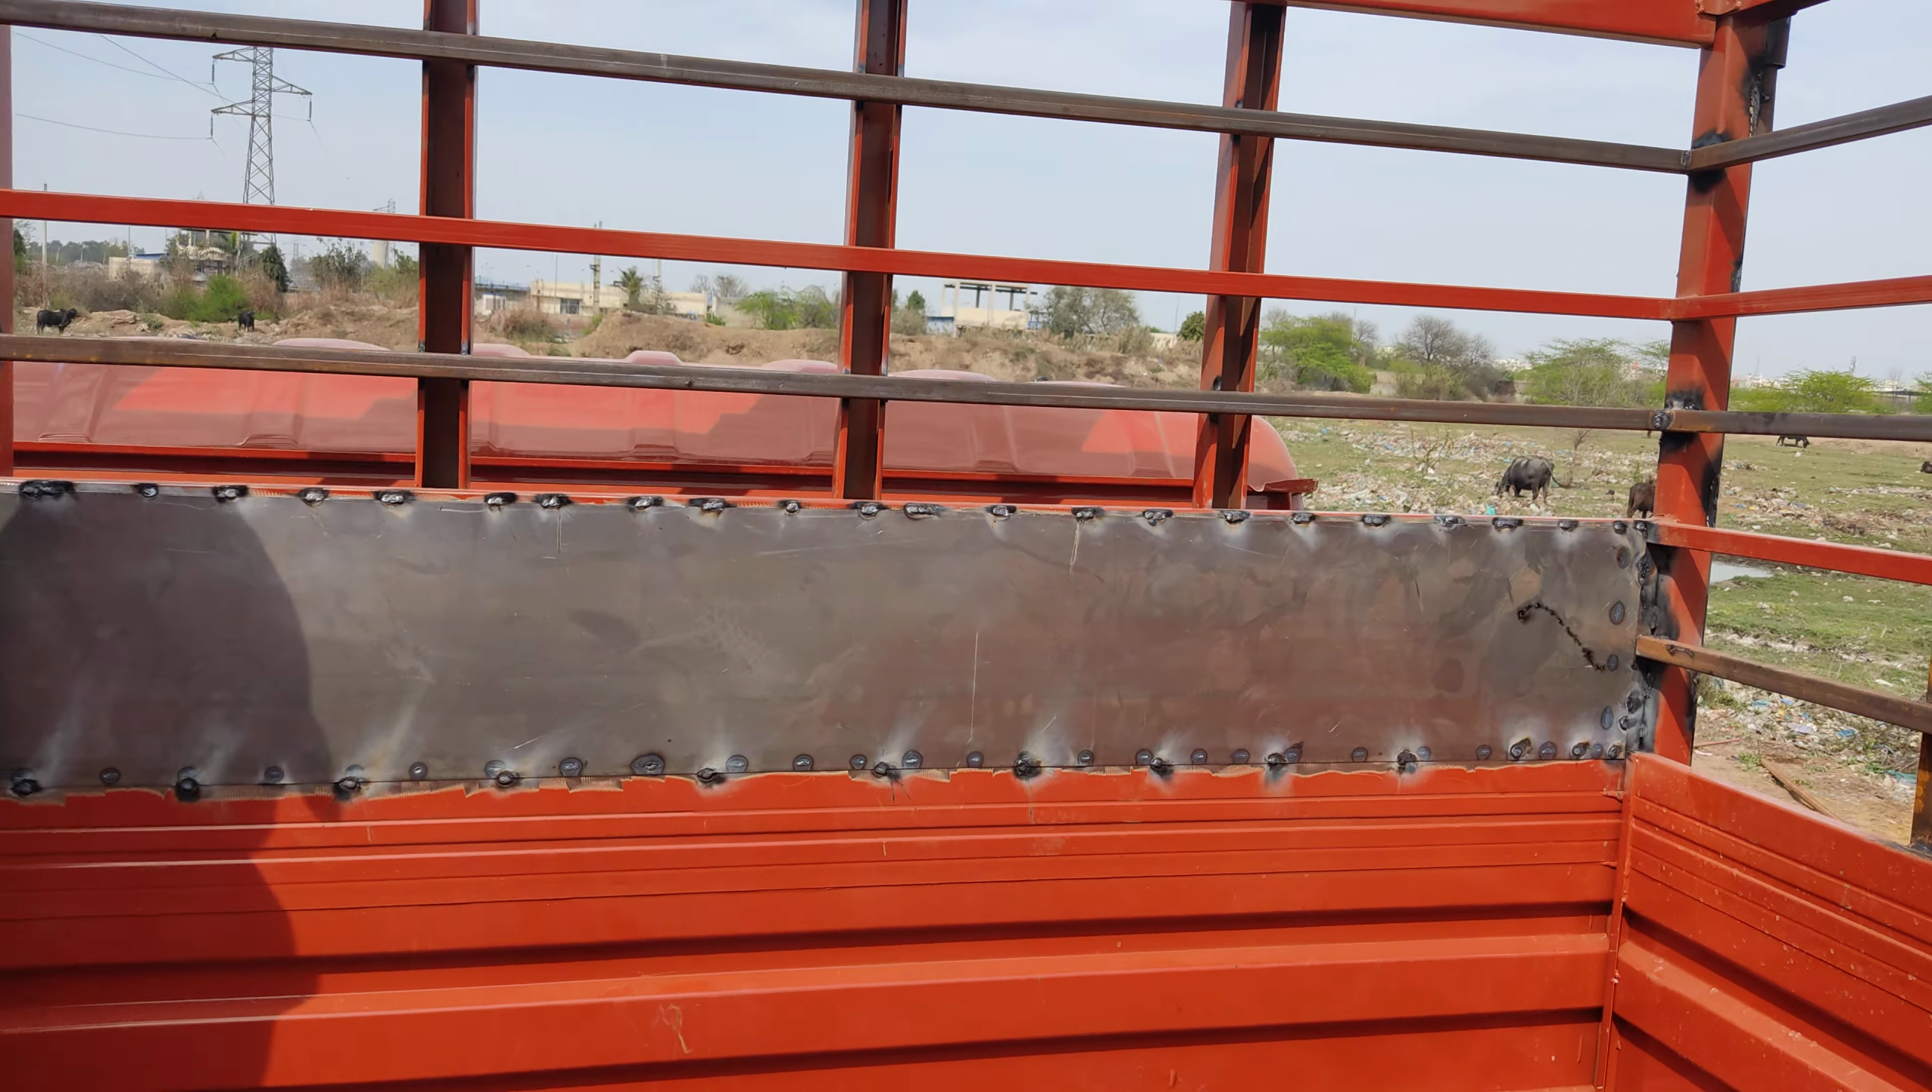यहां पर यह सीट लगा दी गई है।